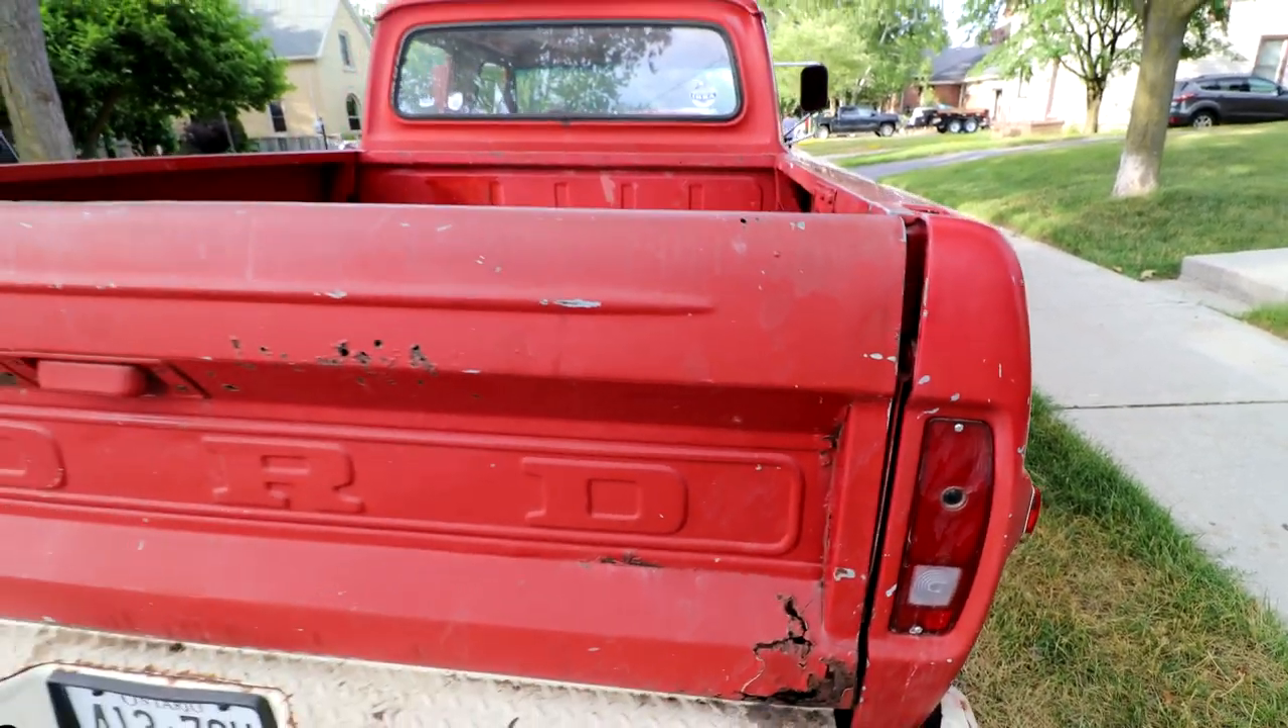You can see how spread out the side of the bed is here compared to the tailgate both sides quite a tapered gap.